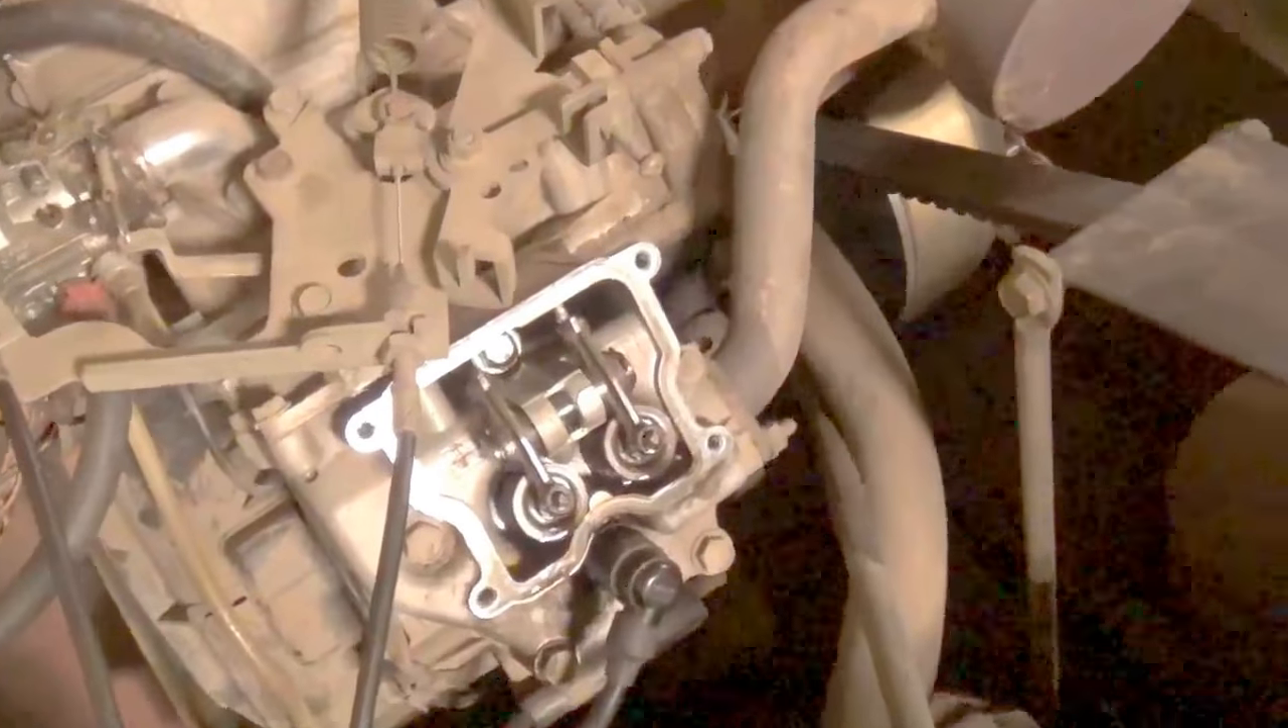All right, so you'll see here we have the valve covers removed.